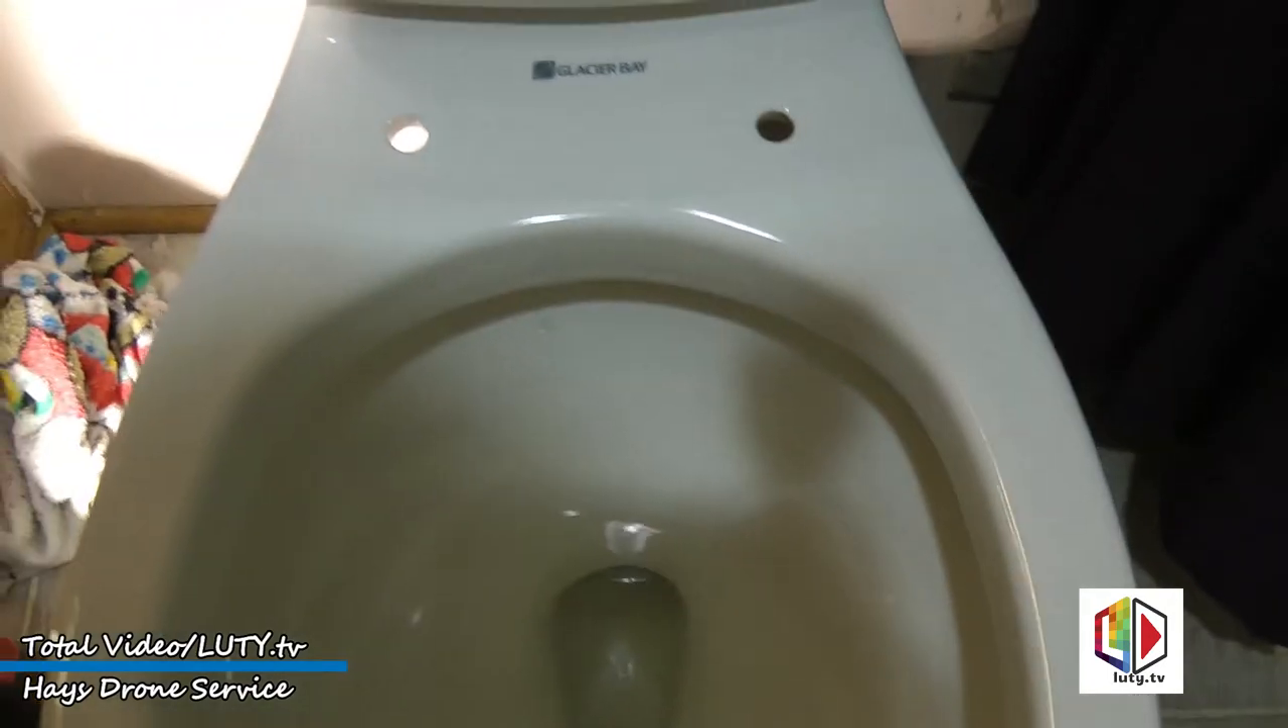Now, I think all we need to do is put the toilet seat on.